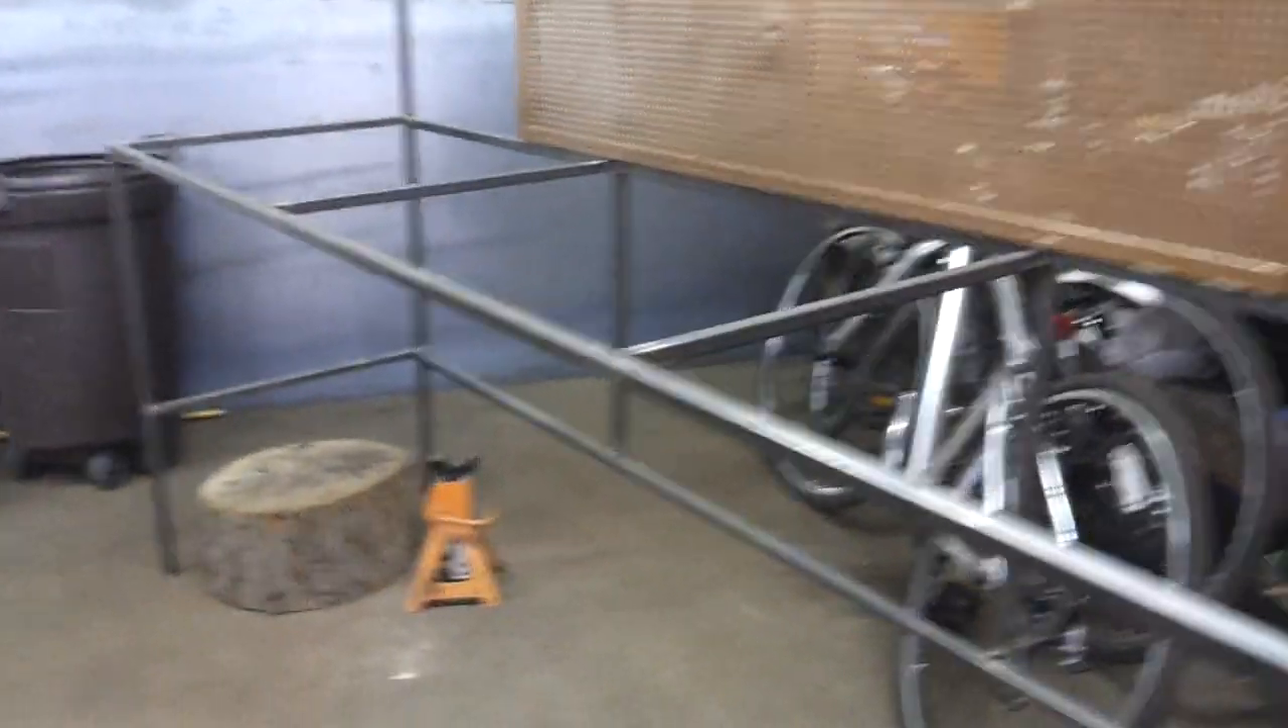You know, I still got to put the cabinets underneath here.